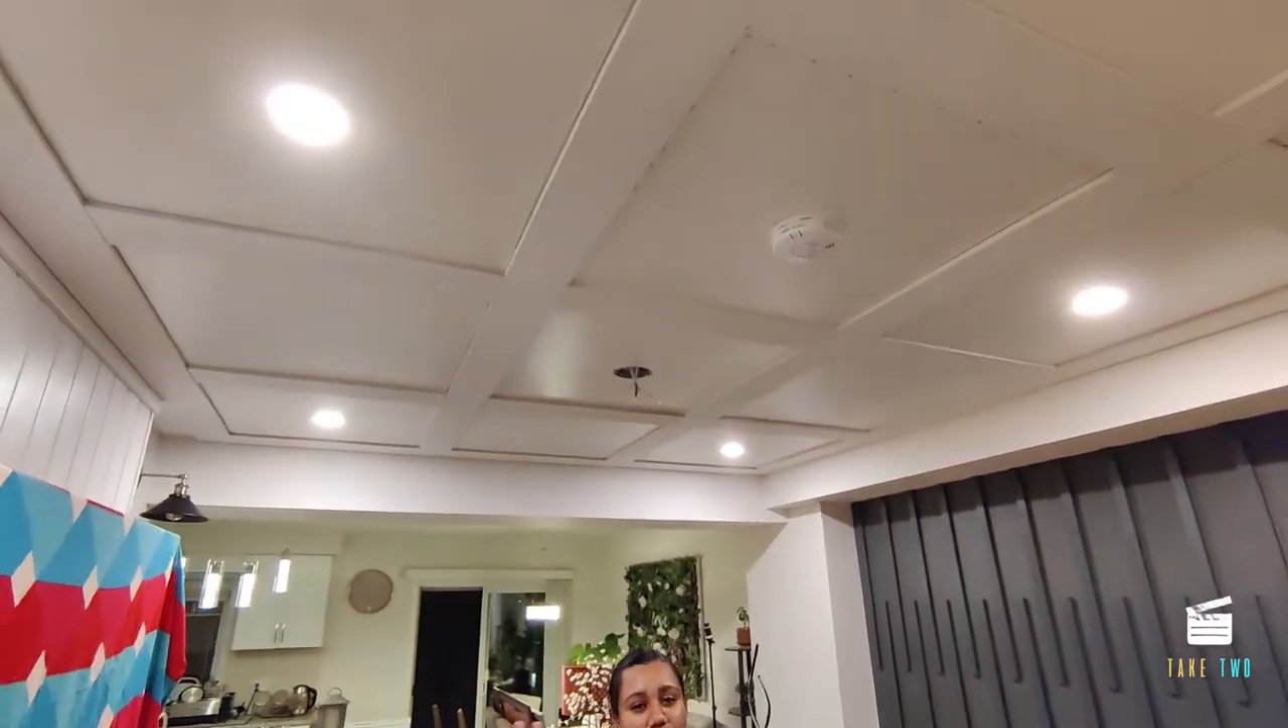We have installed the boards and the cutouts as well and this is how it looks right now.